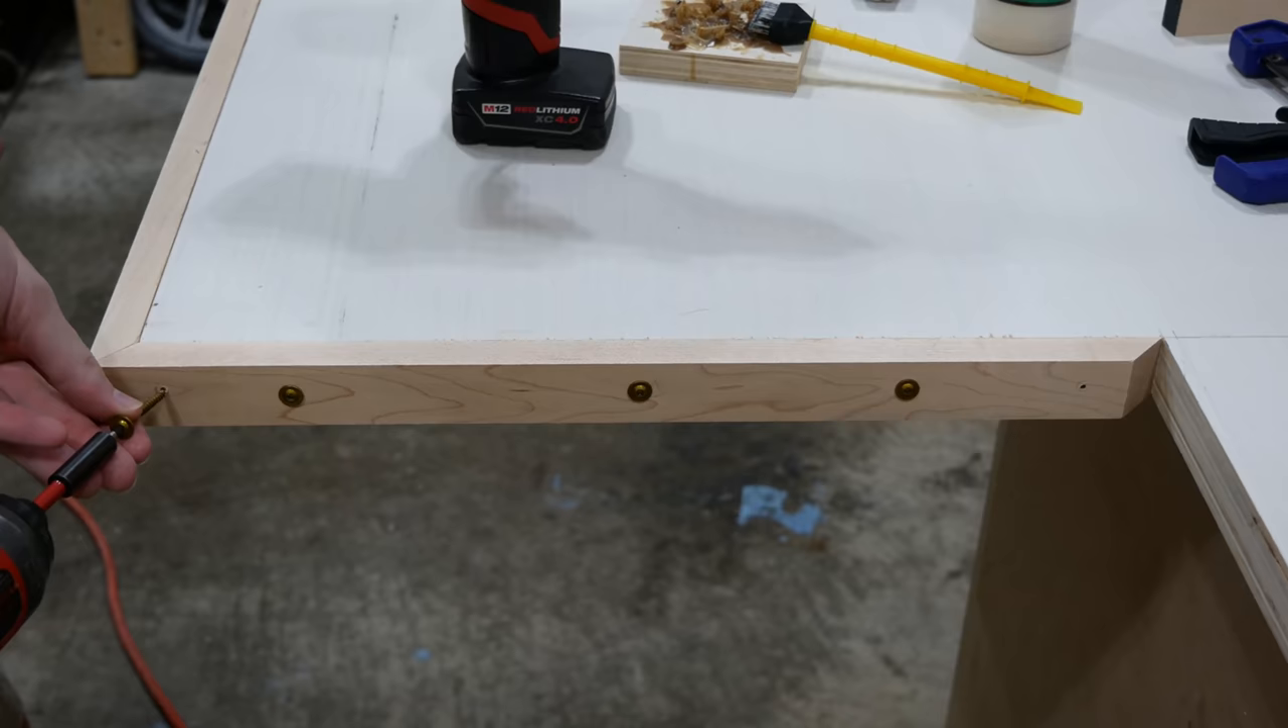I glued the wood edging and secured it in place using washer head screws pre -drilling the holes before putting the screws in.